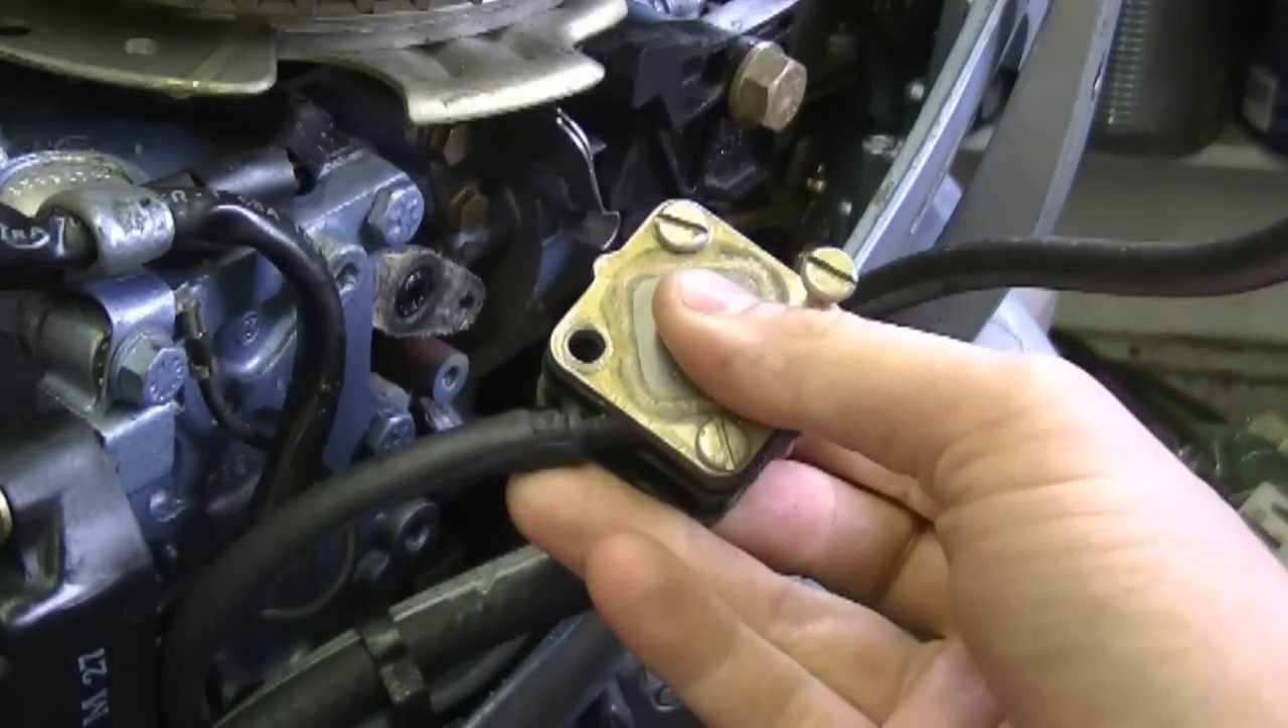Now the pump's off the engine except for the fuel line being connected to it.